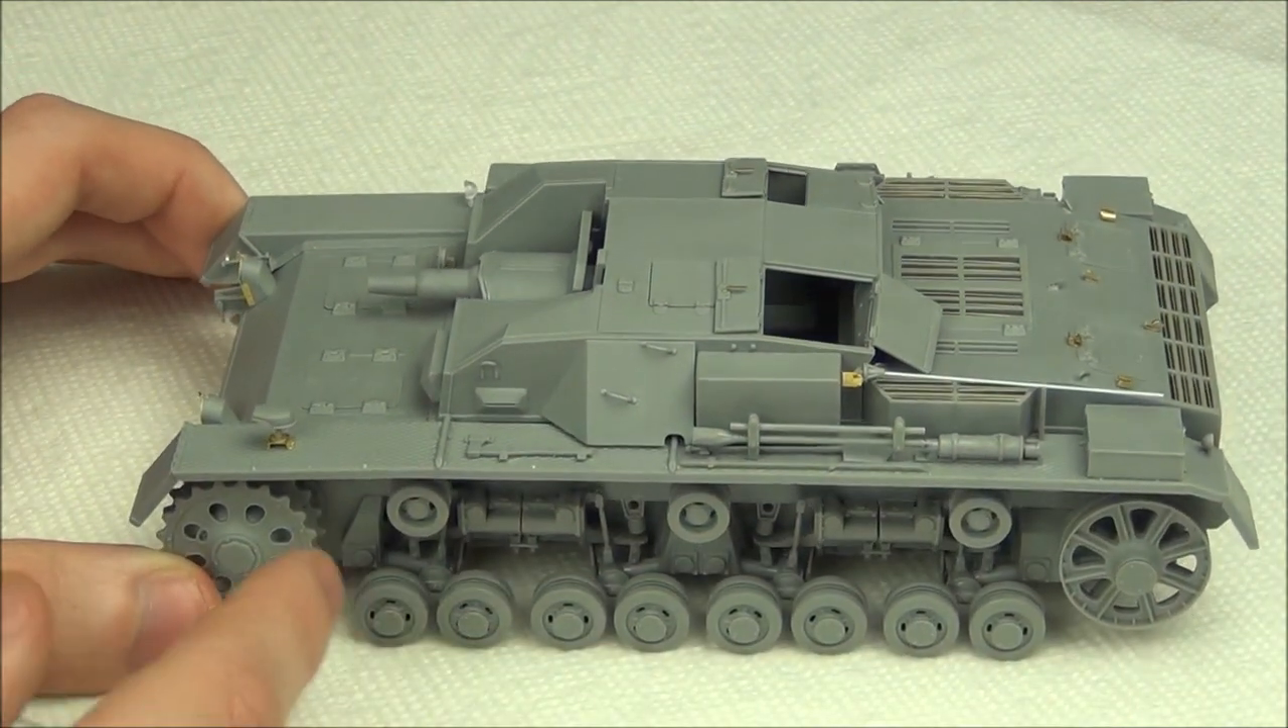I also don't have the tracks on the kit.